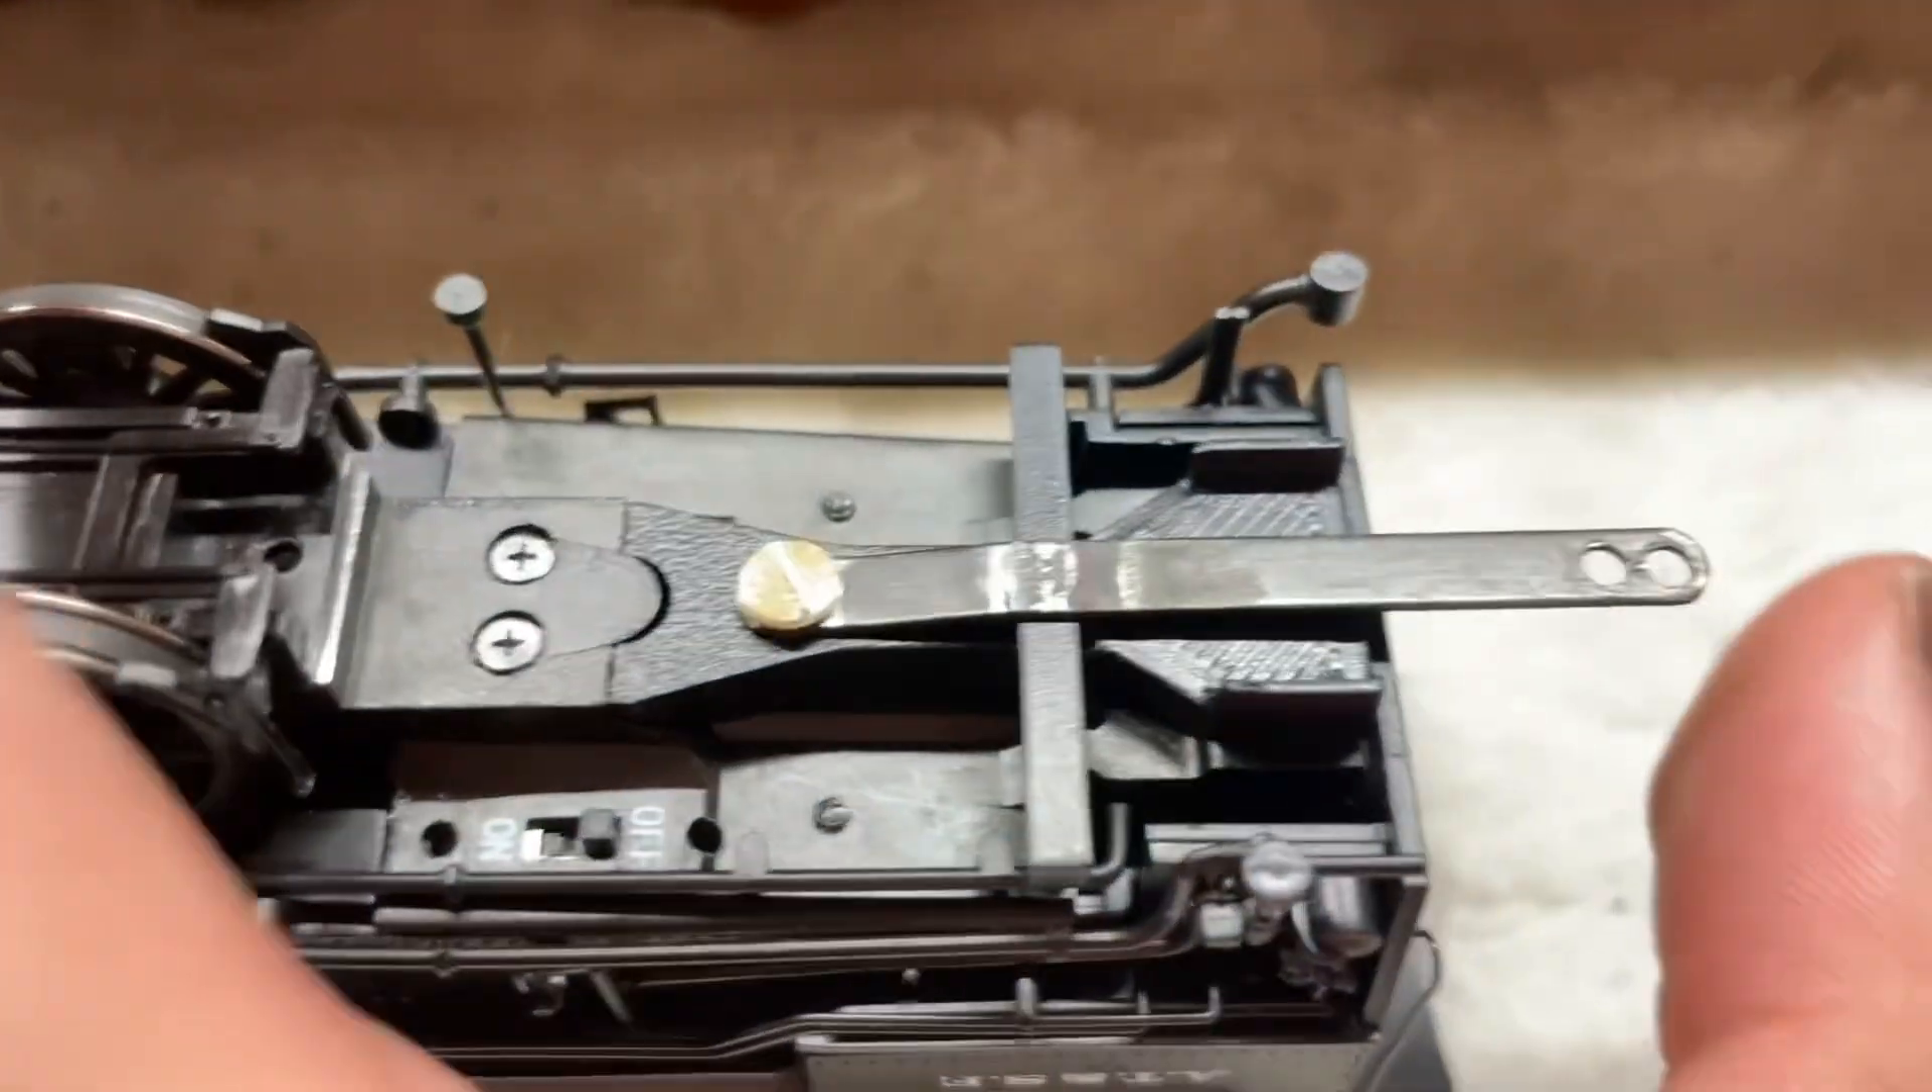This time I have the frame or the drawbar installed.